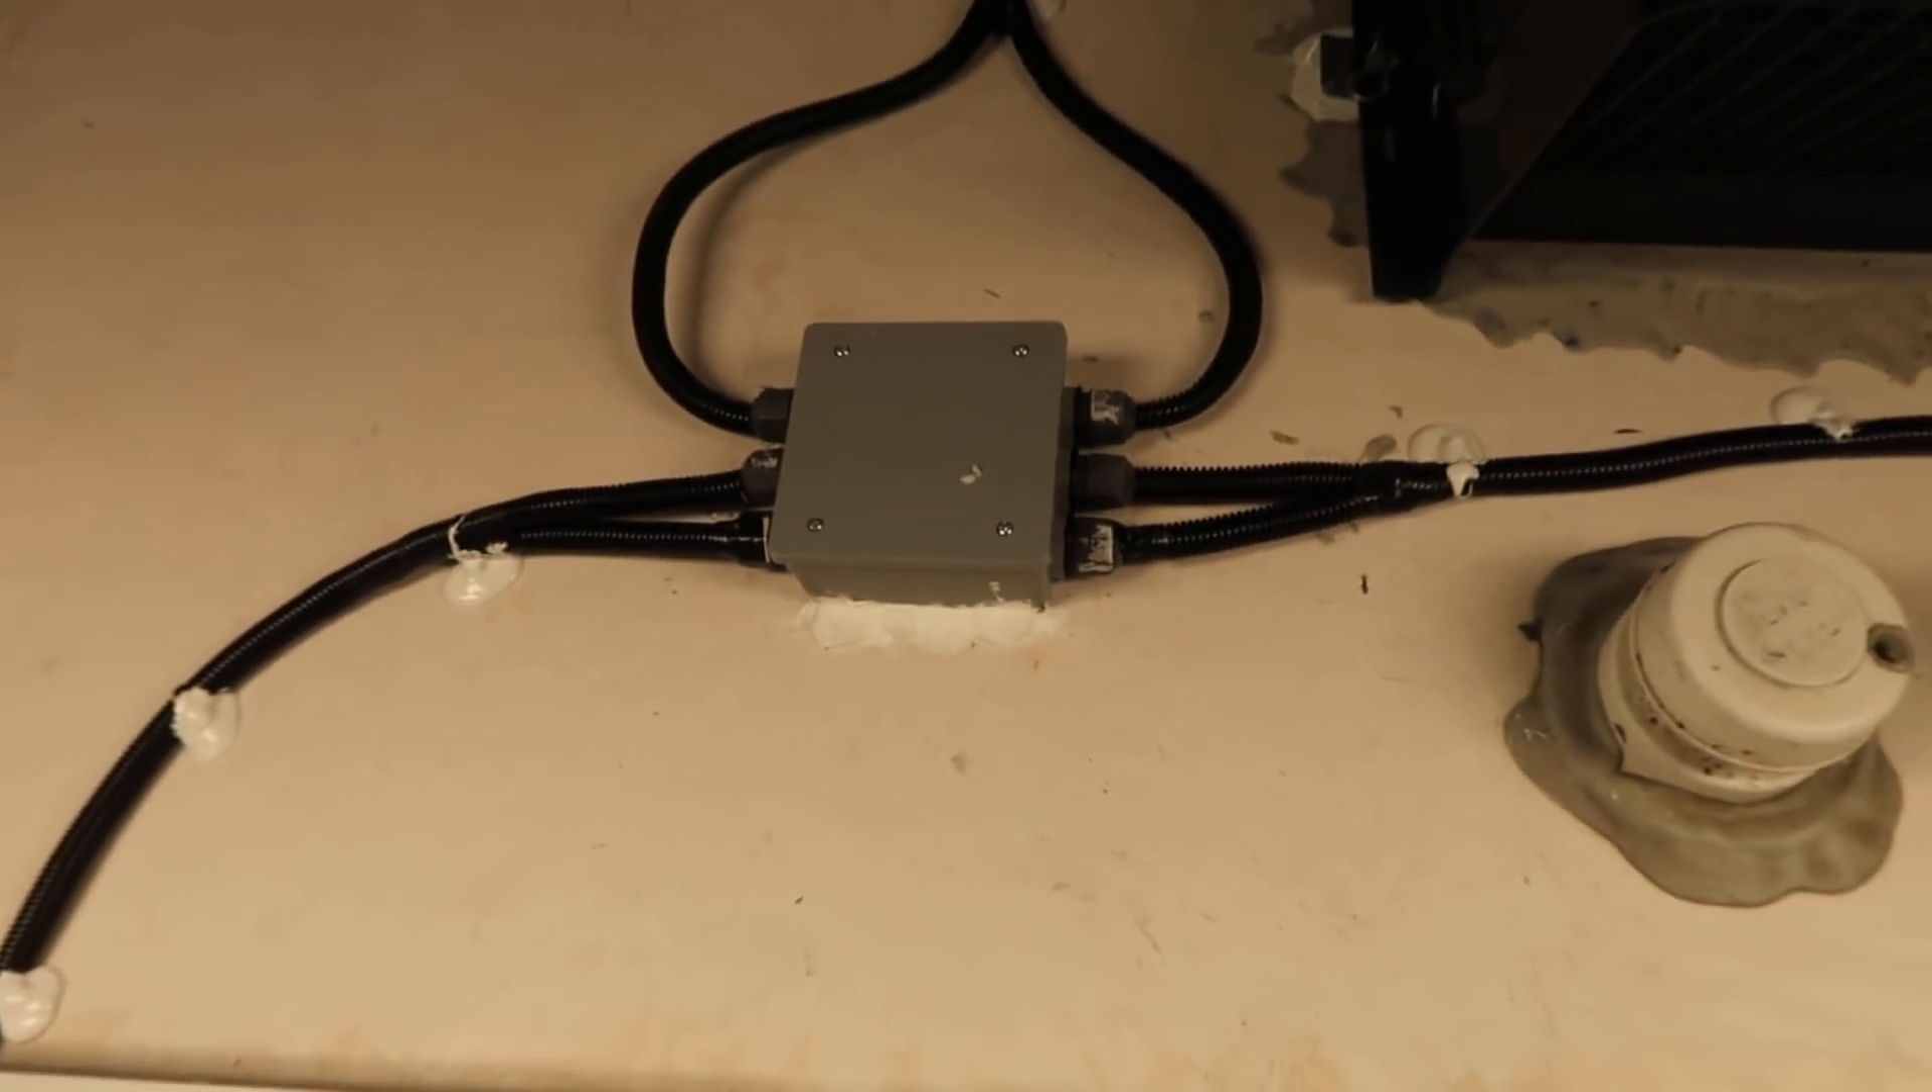And of course we glued and screwed The combiner box at the top of the roof too.